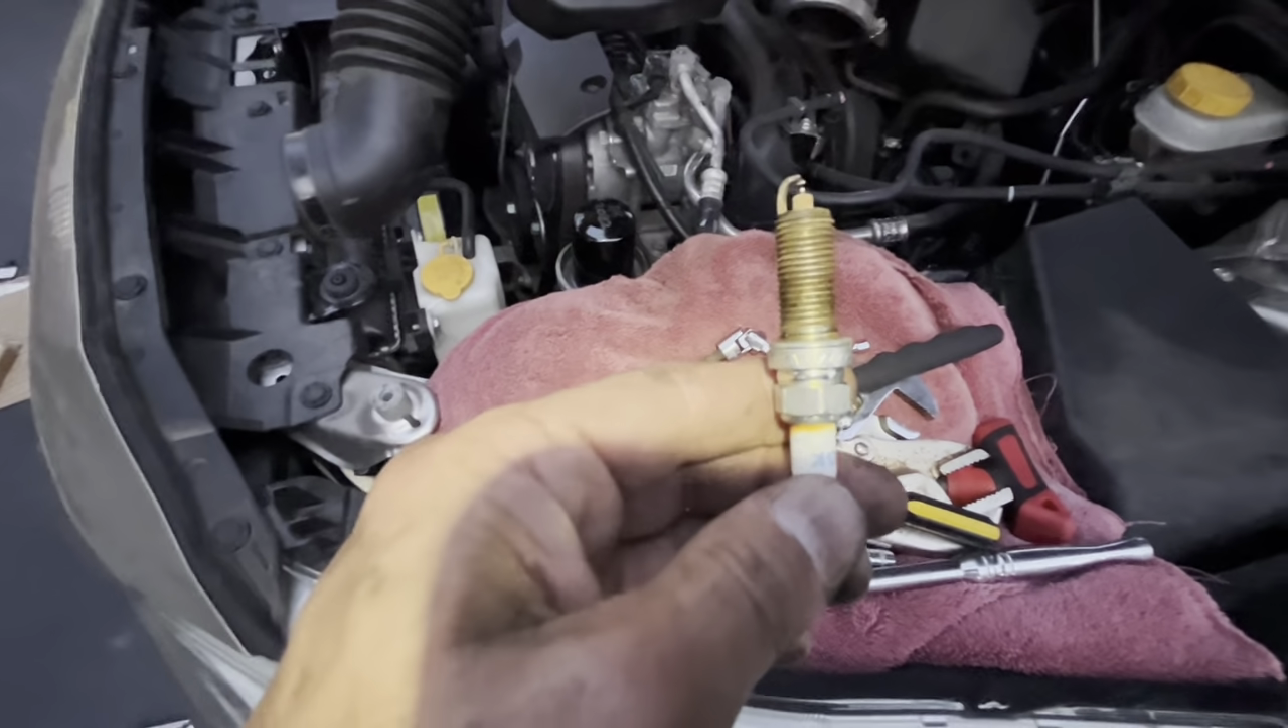Here's the last spark plug. Driver's side front. It's out.